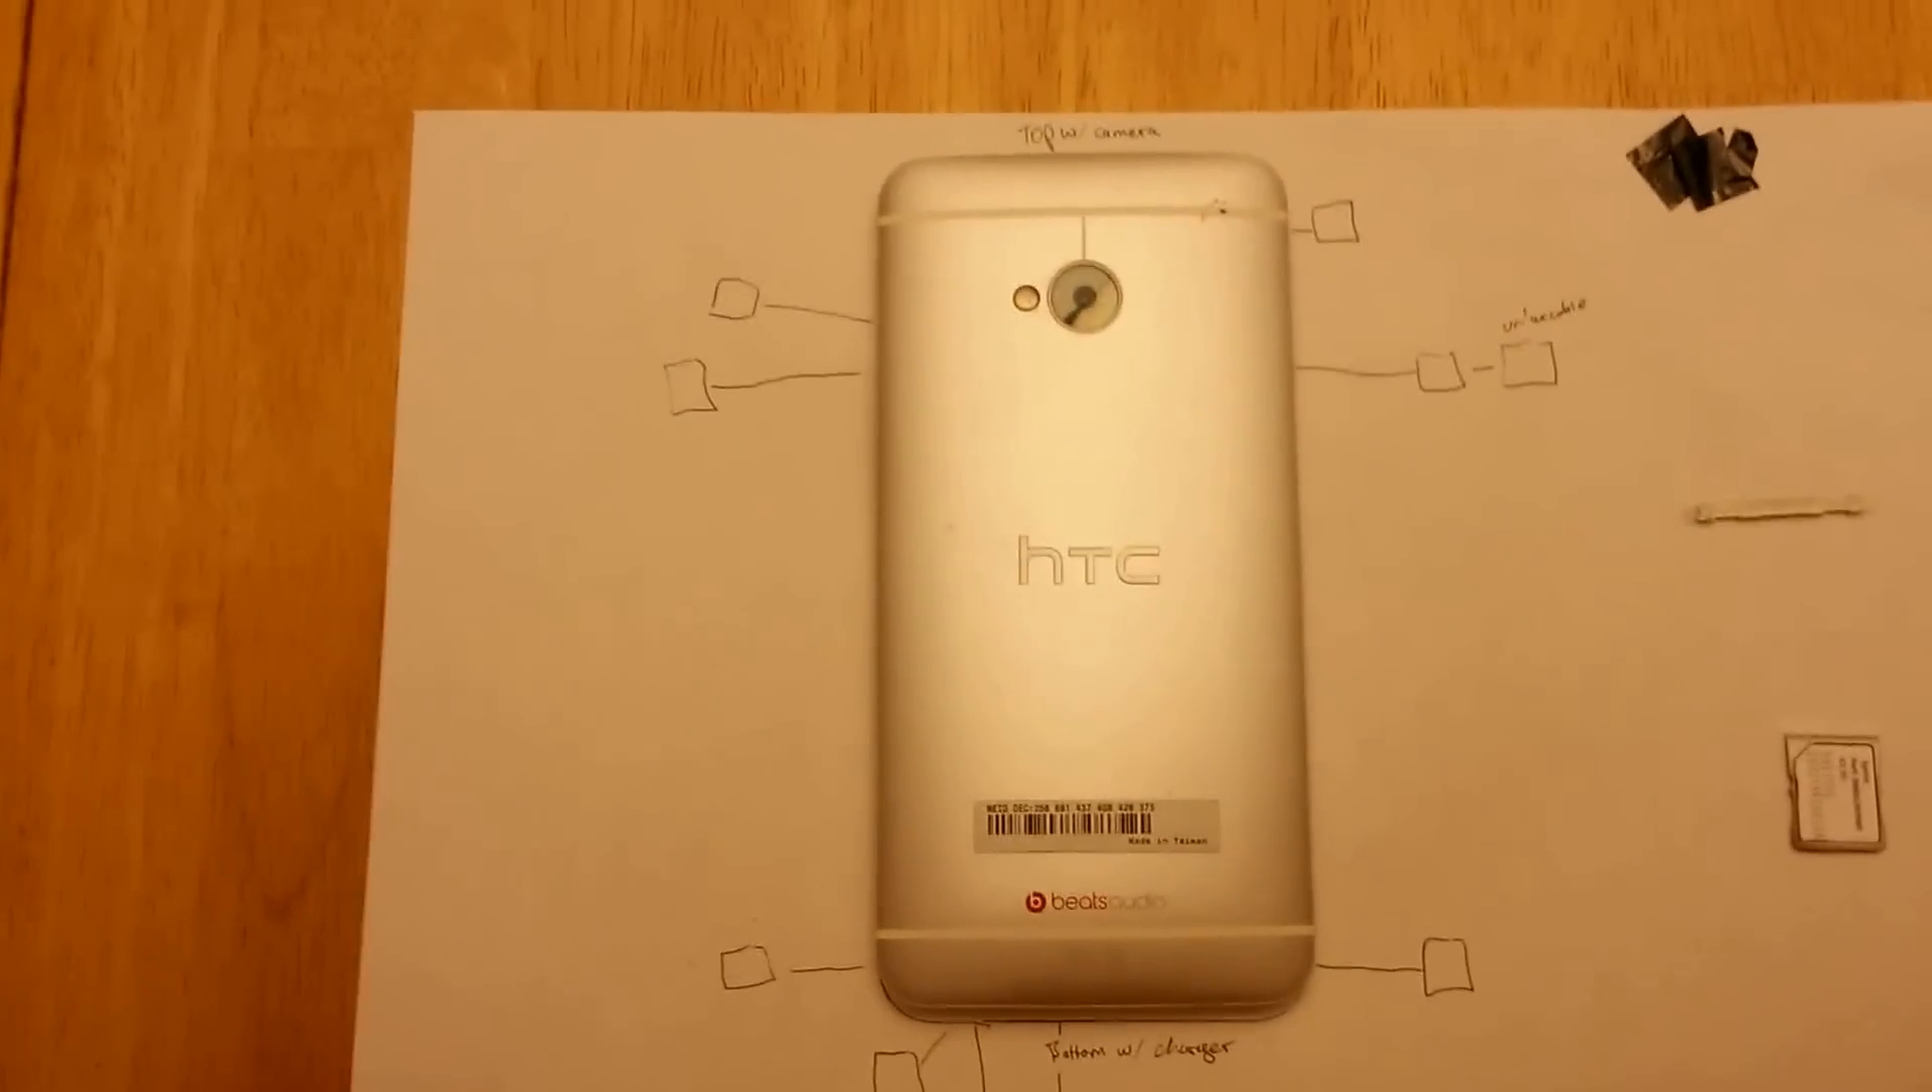Okay, so you can see that the back of the phone has now been reinstalled.